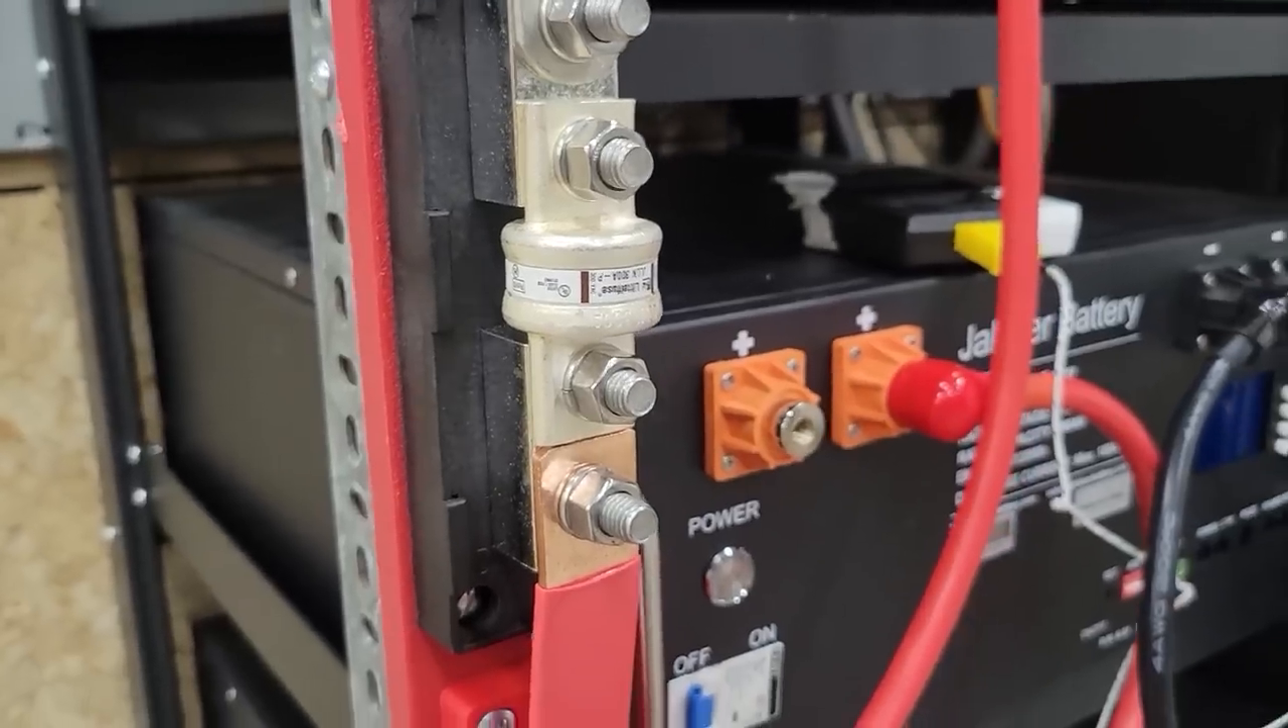So I just finished running the four-aught wire onto this fuse block.